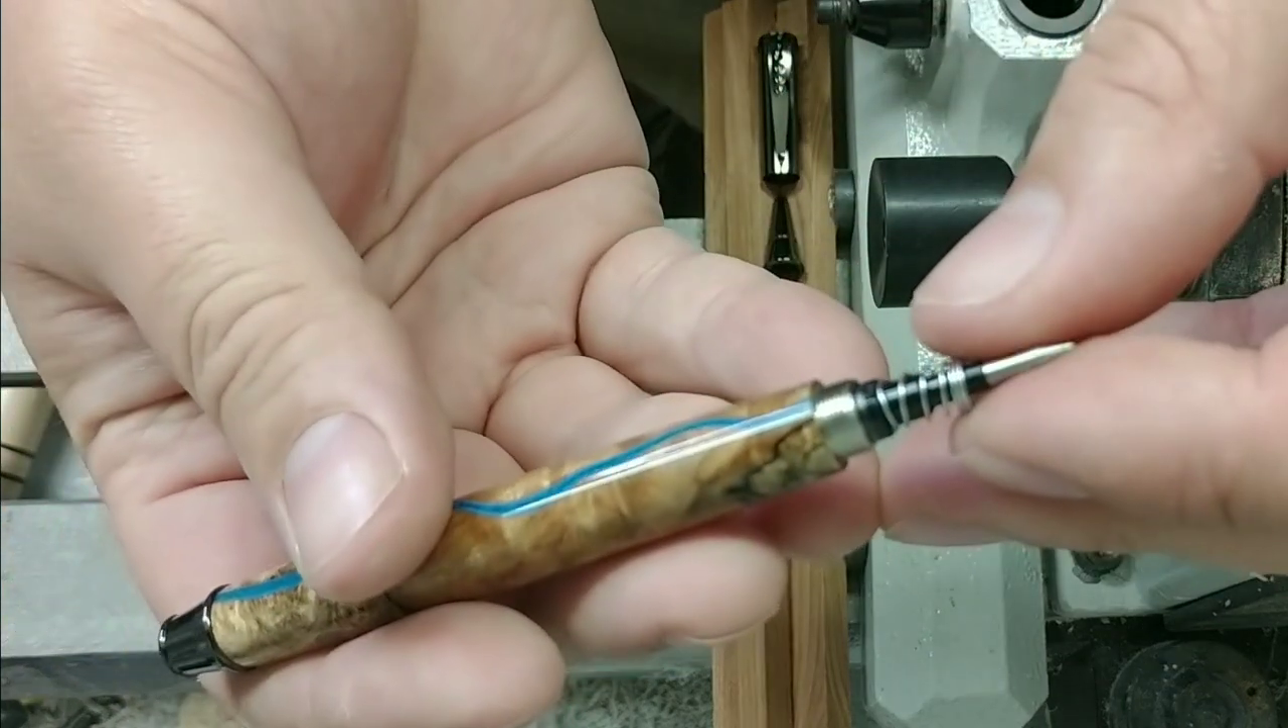You can see your spring sticking out there.